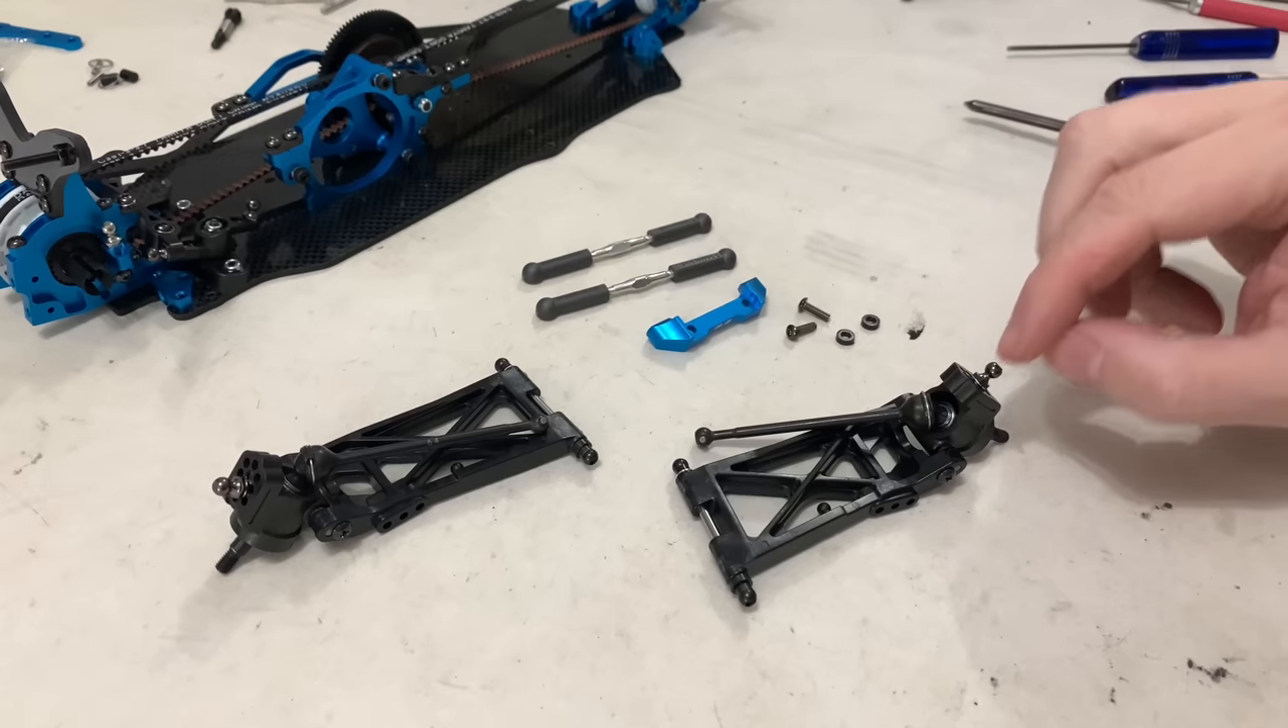Right, that's stage 17 finished which is basically building the rear arms up.